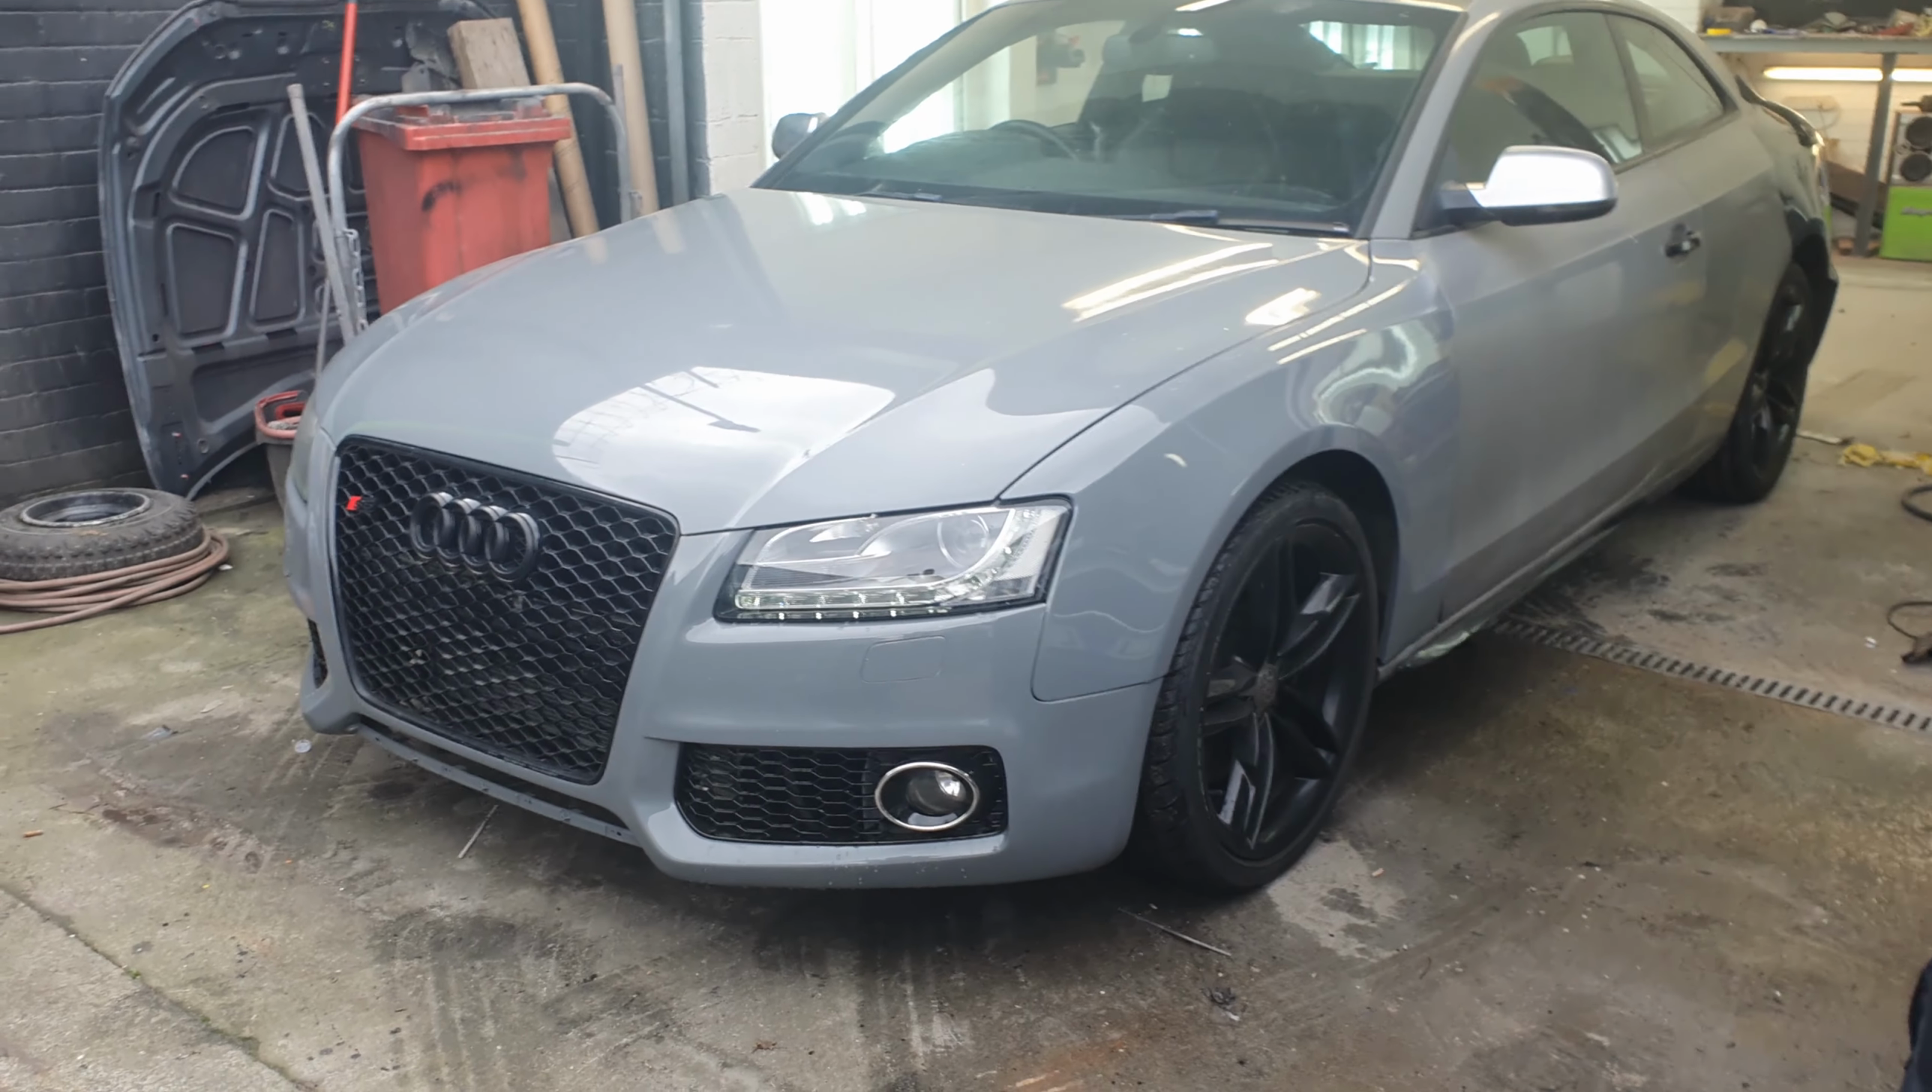So as you remember from the last video, we have put on the front grille, all the lights are in, the wings have been painted, bonnets been painted, bumpers been painted.